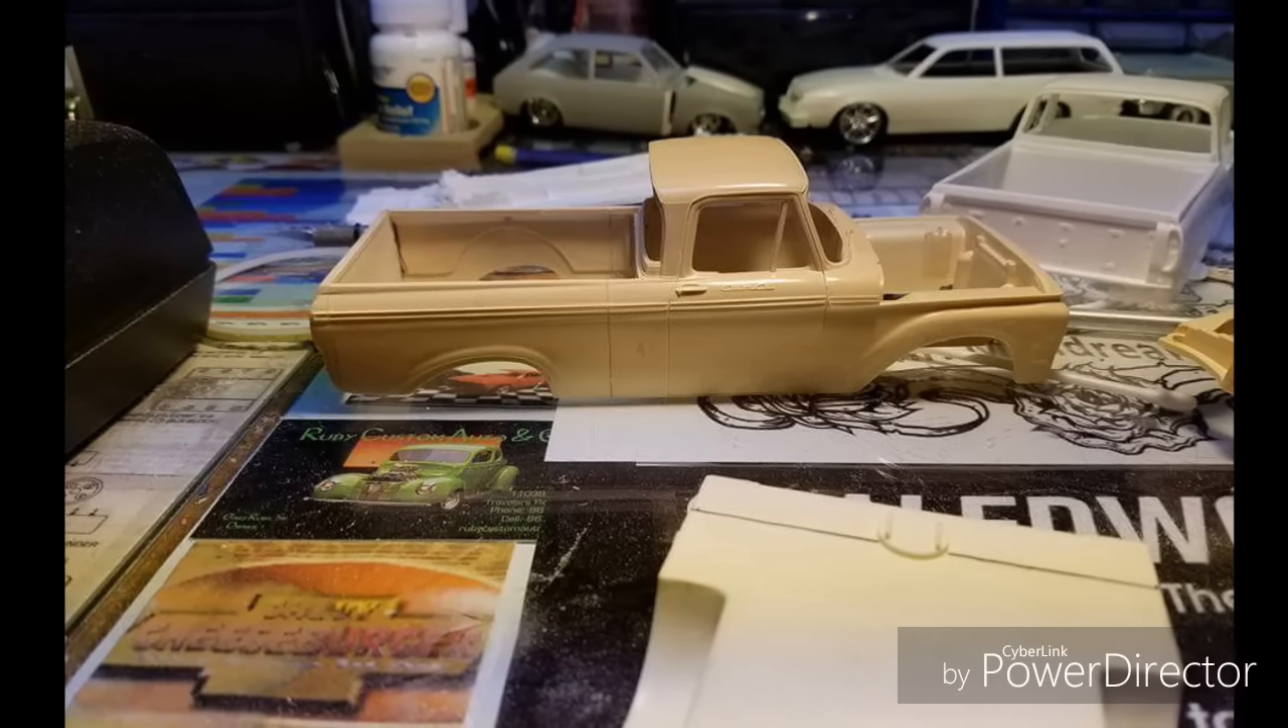And, there's the short bed back together.